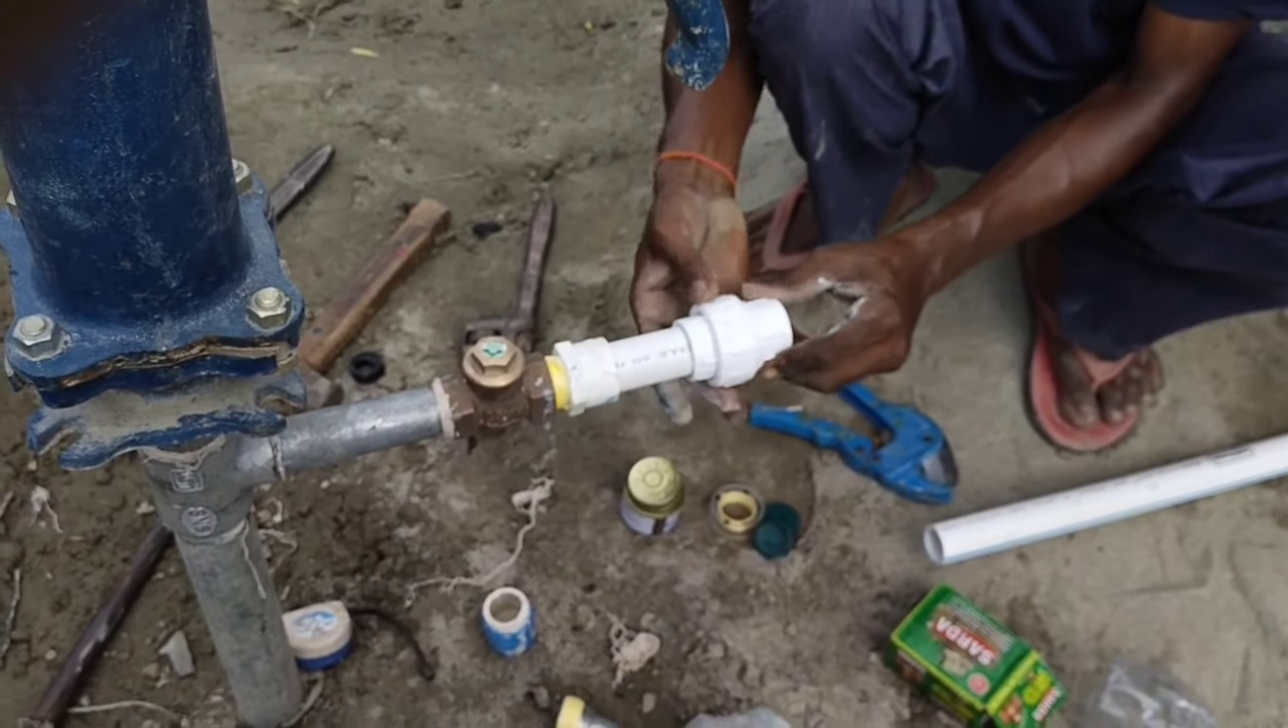यहां पे हमने union fit कर दिये है।